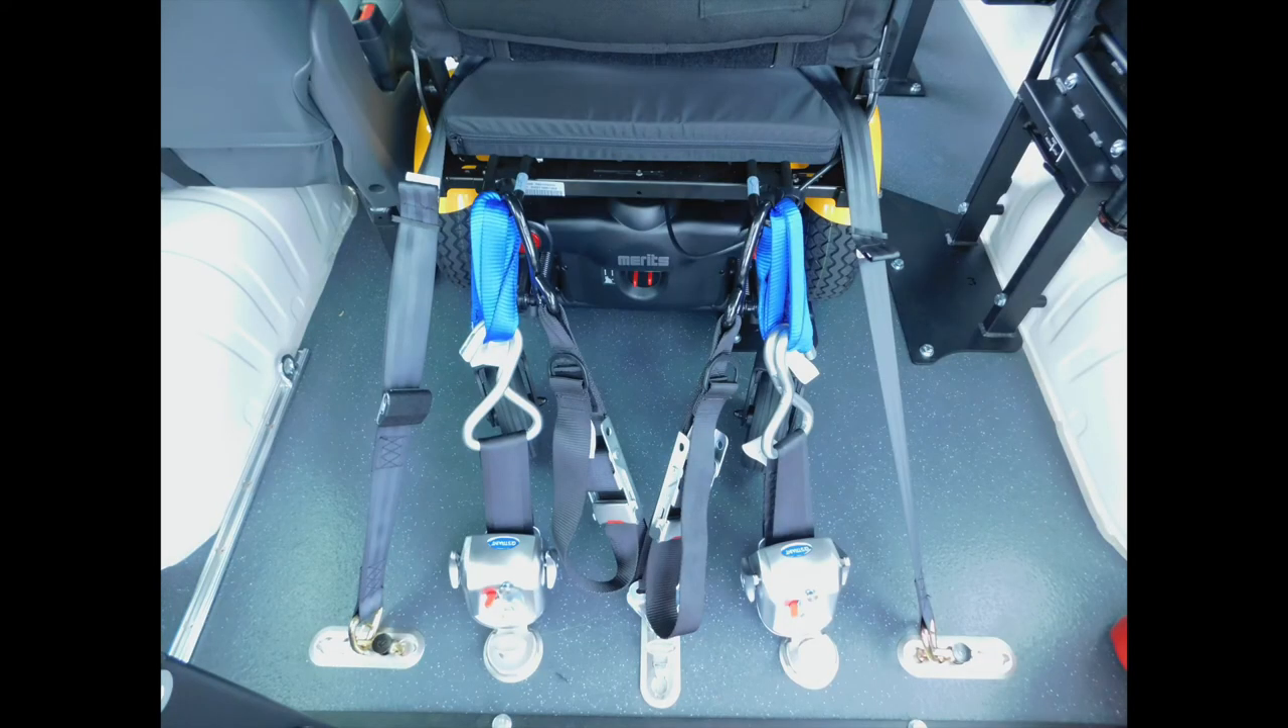Once all your rear belts are applied you should look like this.